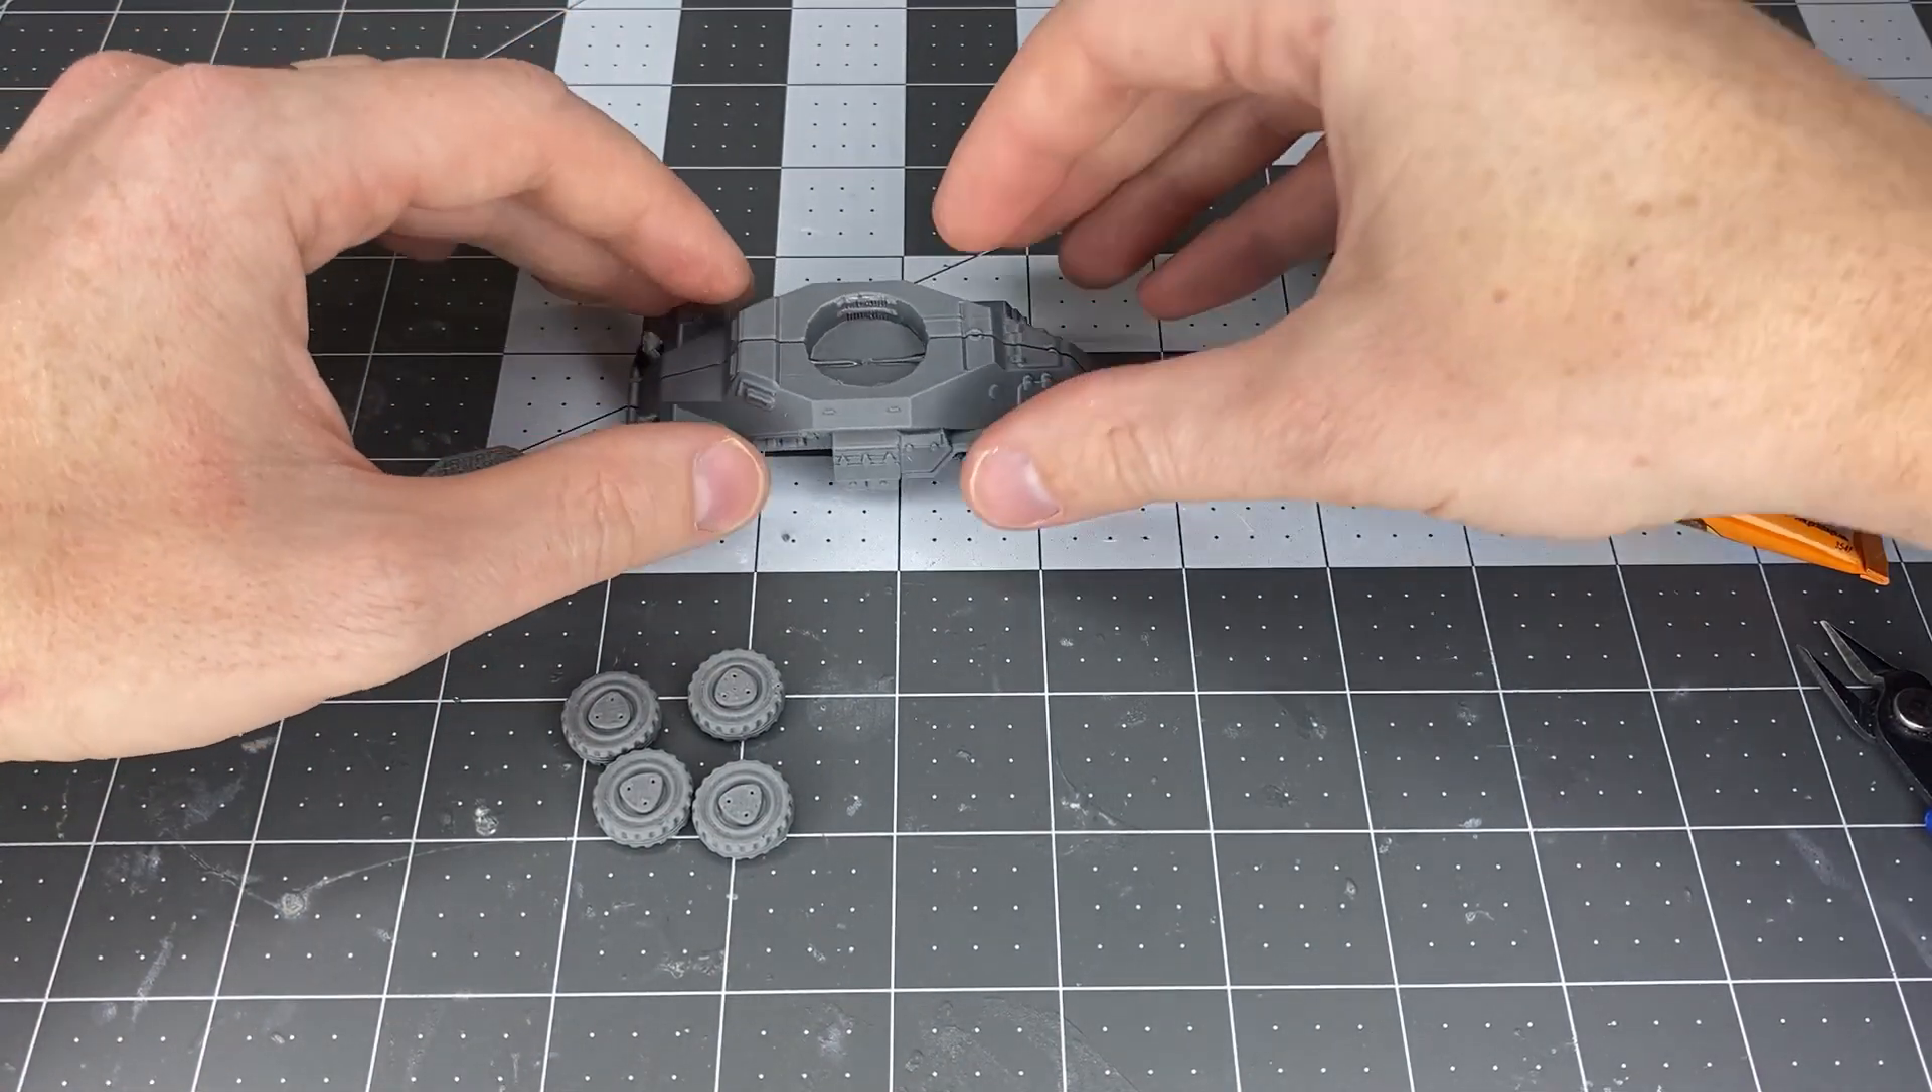Uh after you clip away all those sprues um the only things we have left to do is glue on the wheels.